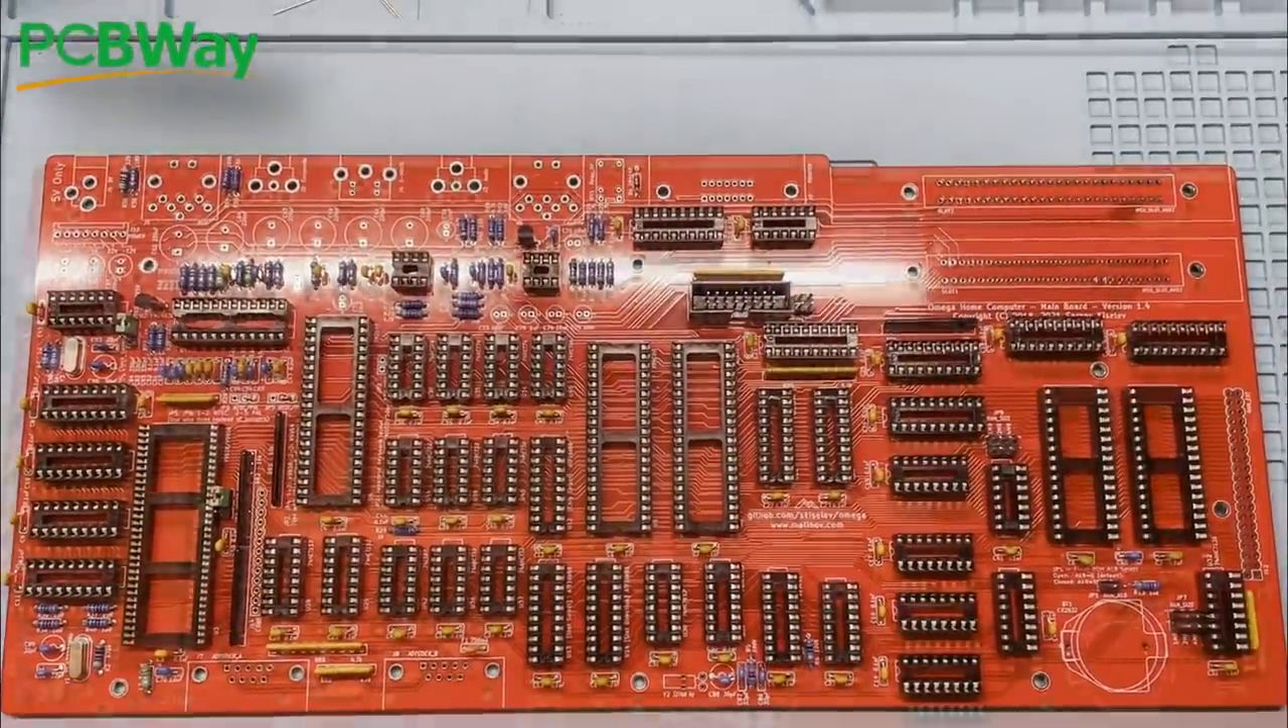A mere hour or so later, and all of the sockets are in place, ready to accept their lovely chips, and the board is starting to take shape.